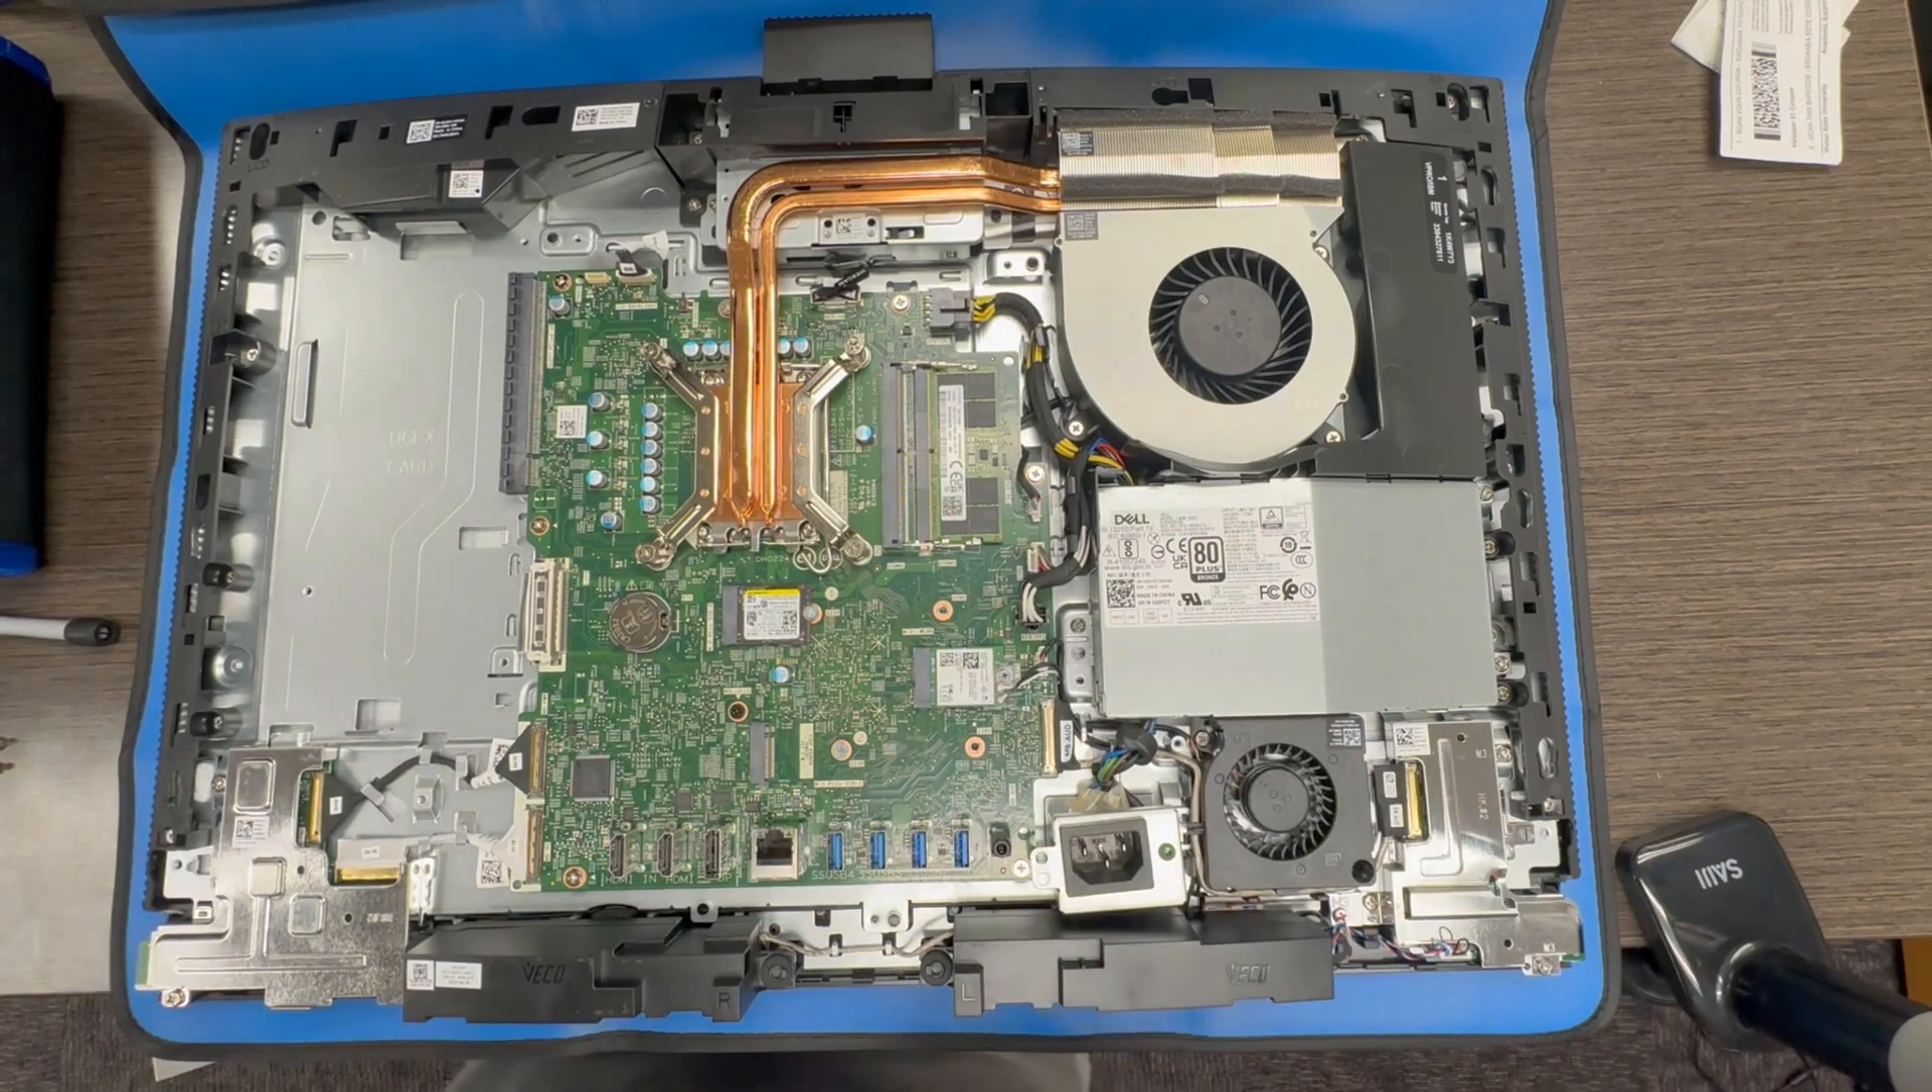Now the entire motherboard is exposed.